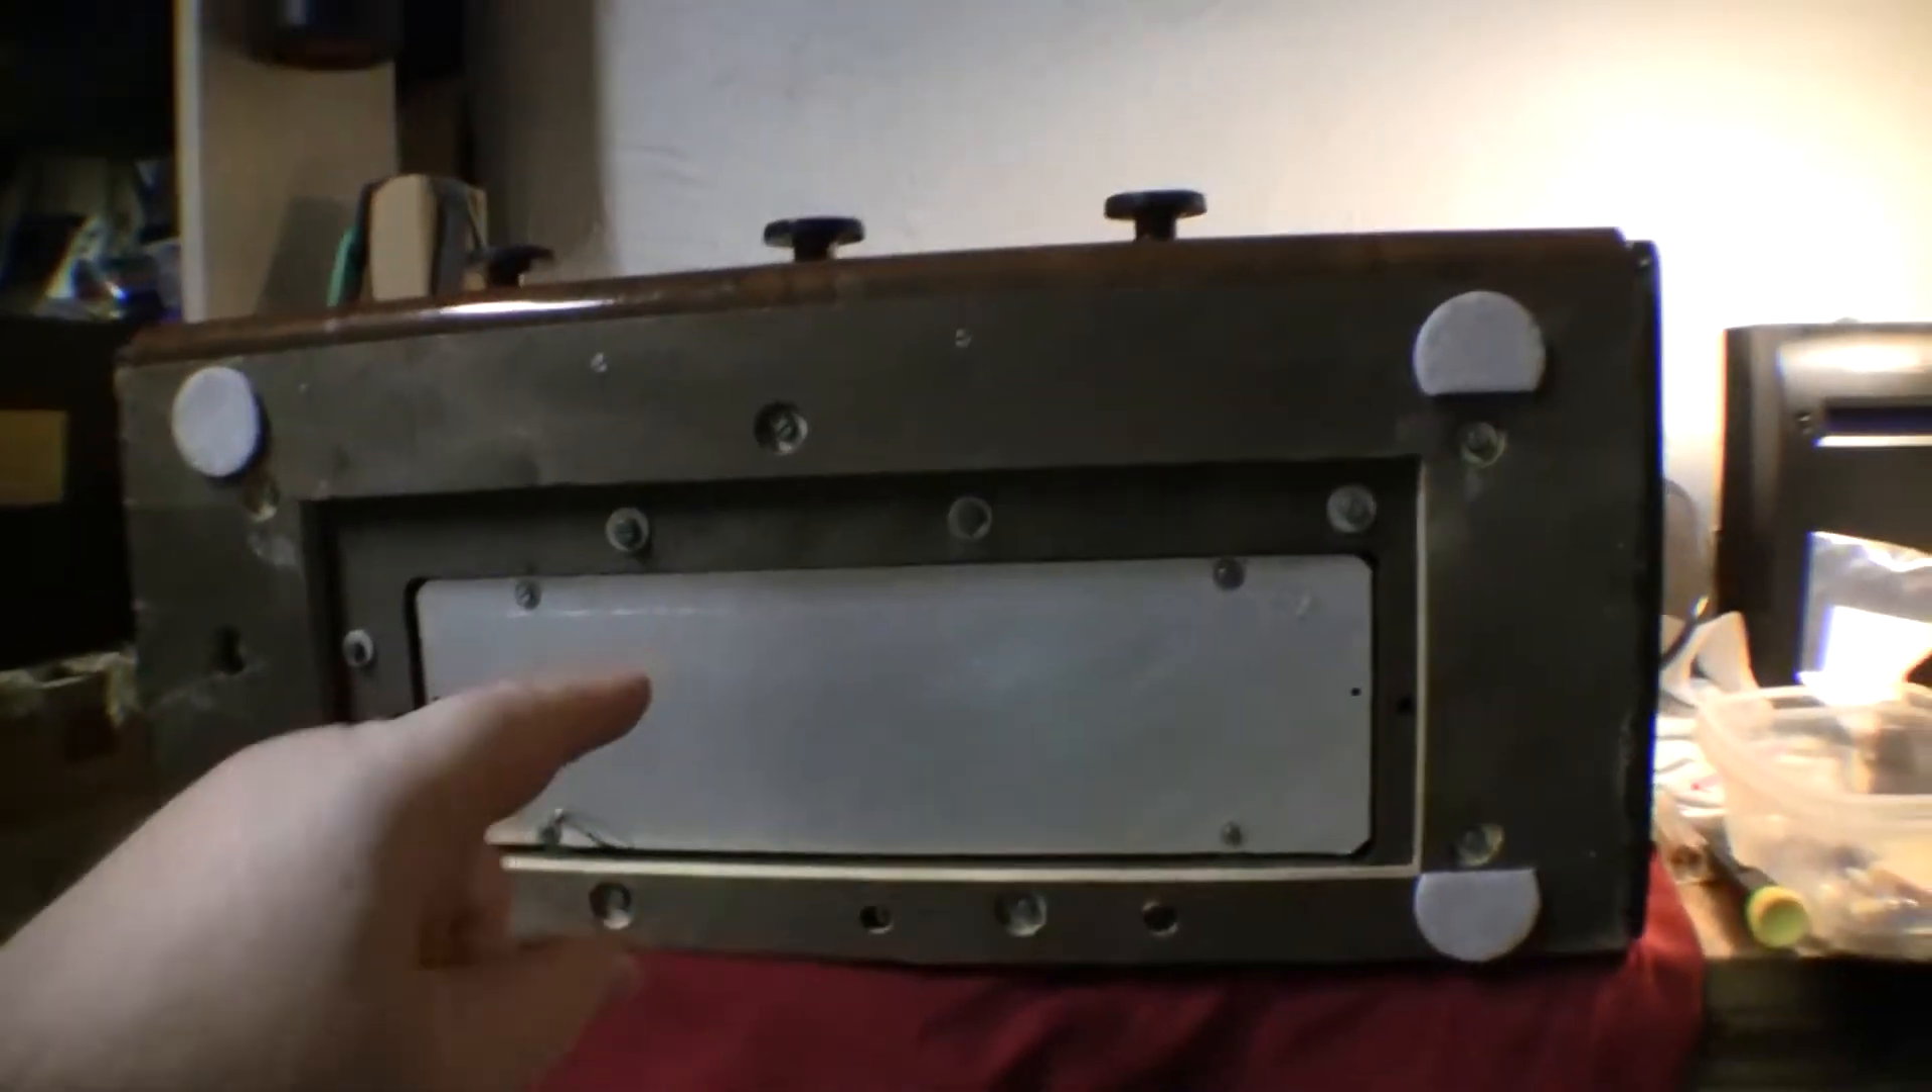So under side all put back together. Cover plate back on.